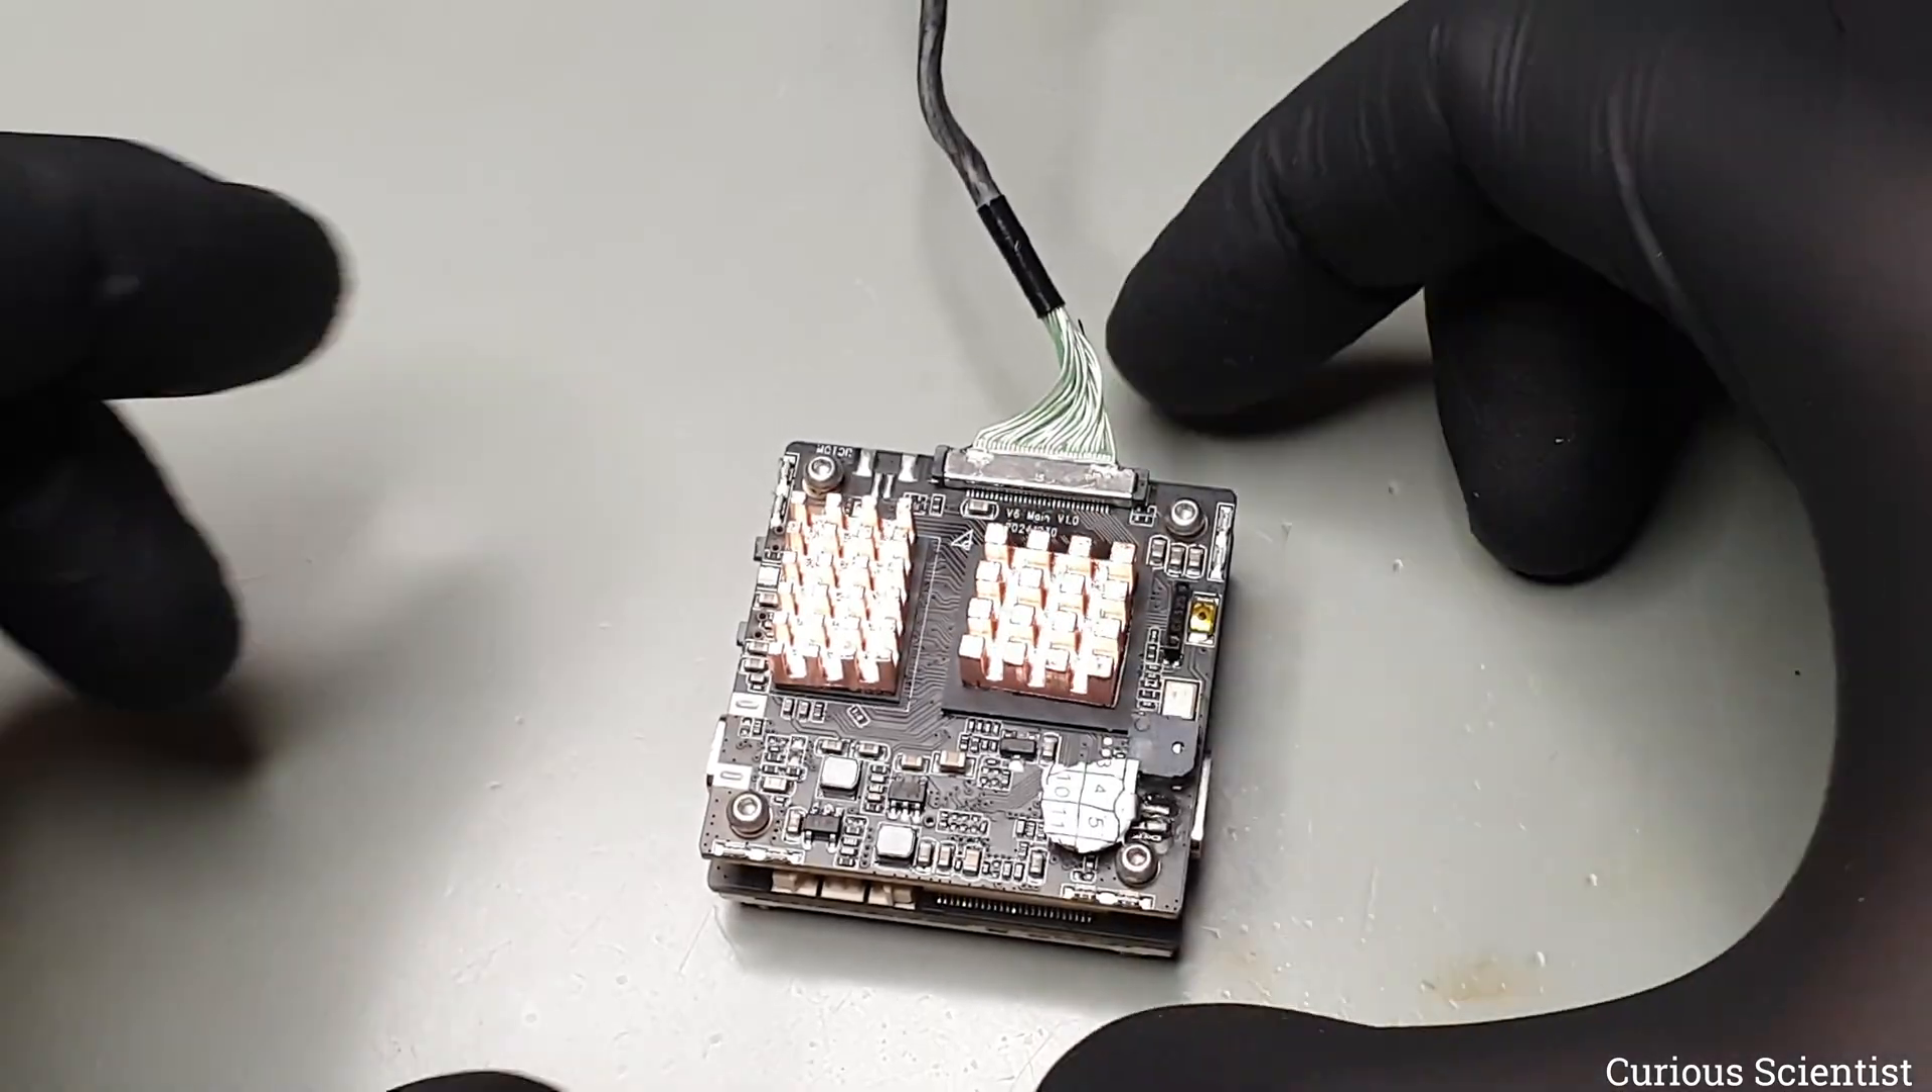So first, I removed the metal shell from the top side of the processor module, and then I glued the heatsinks on the parts that needed extra cooling.